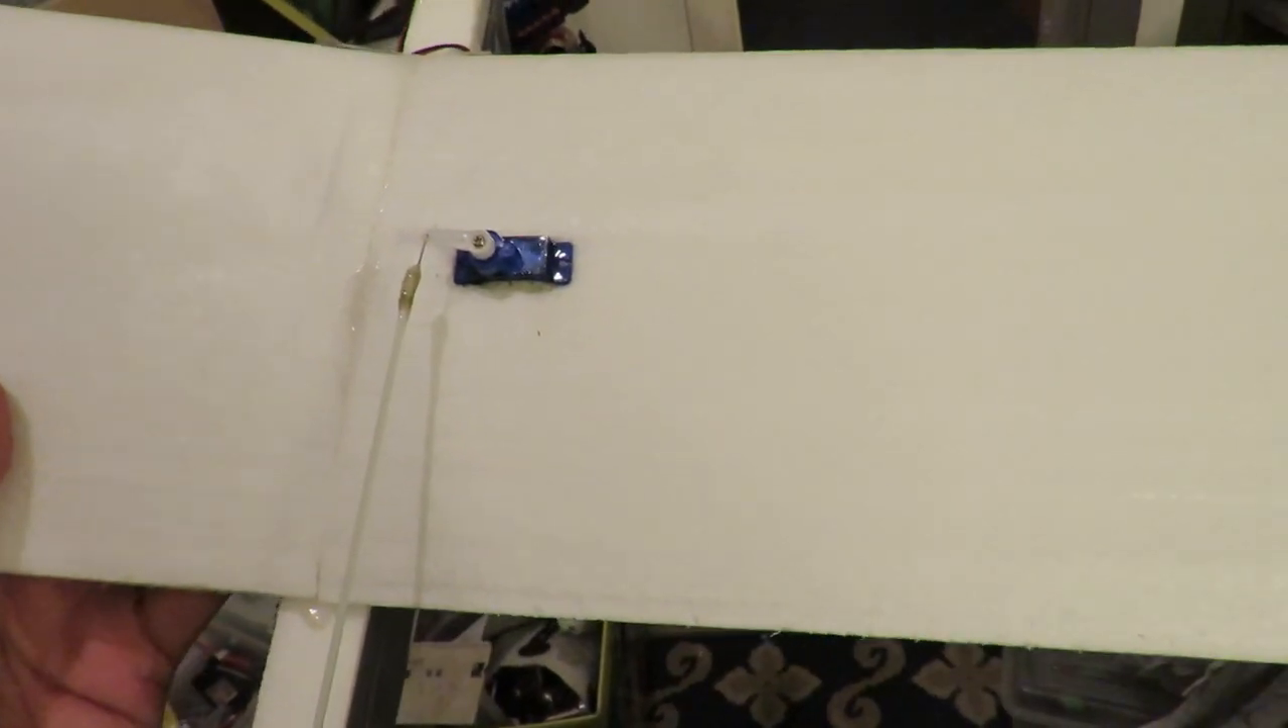The servo's there, sitting in the wing.